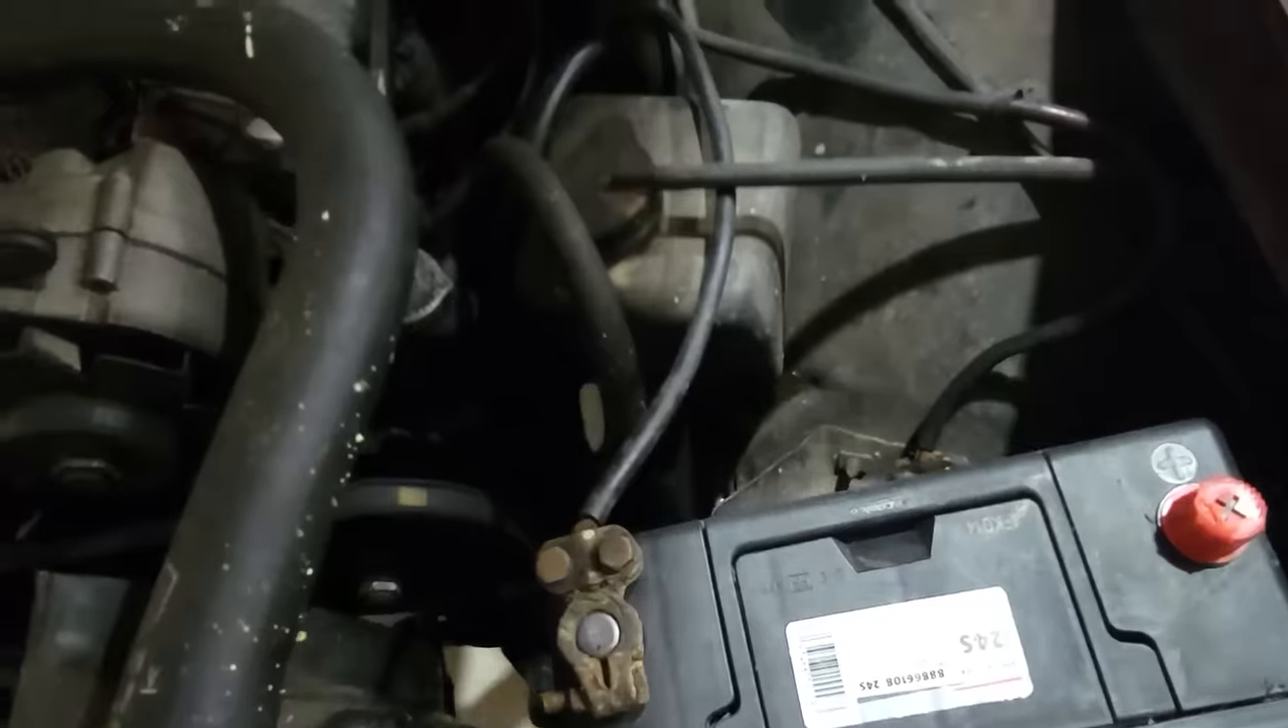I think Chris, the son, put a new battery in here. Hasn't been hooked up yet.